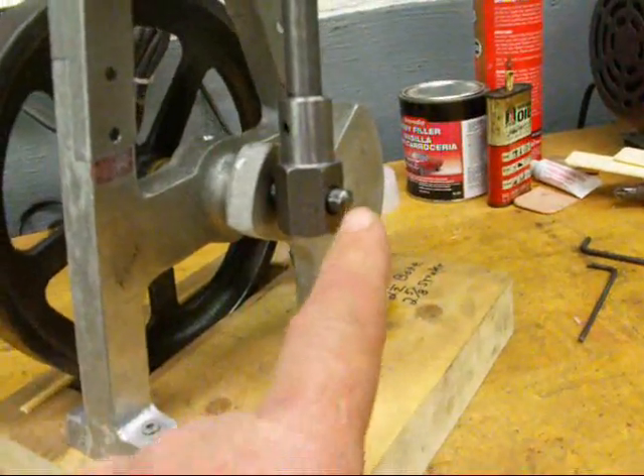But now I've got the crank on there and got the crank pin in.